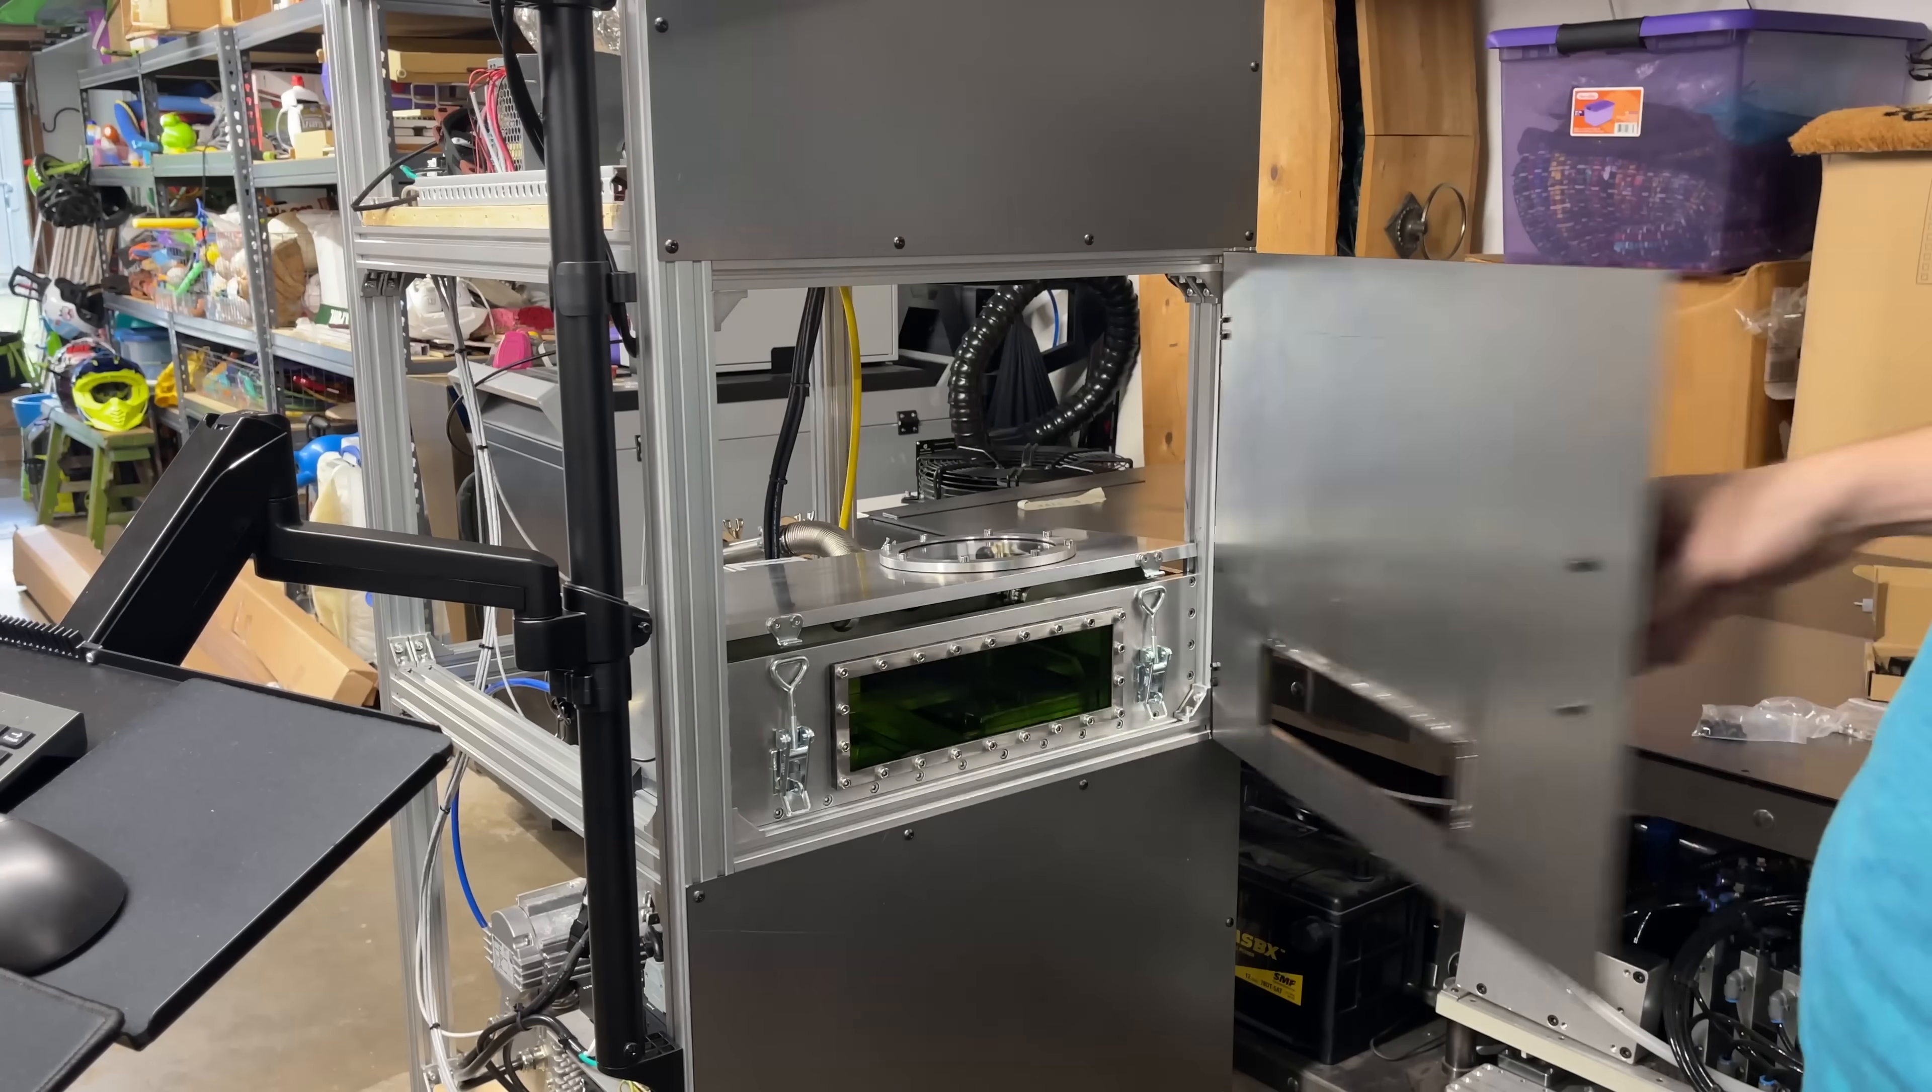I got the front door installed.